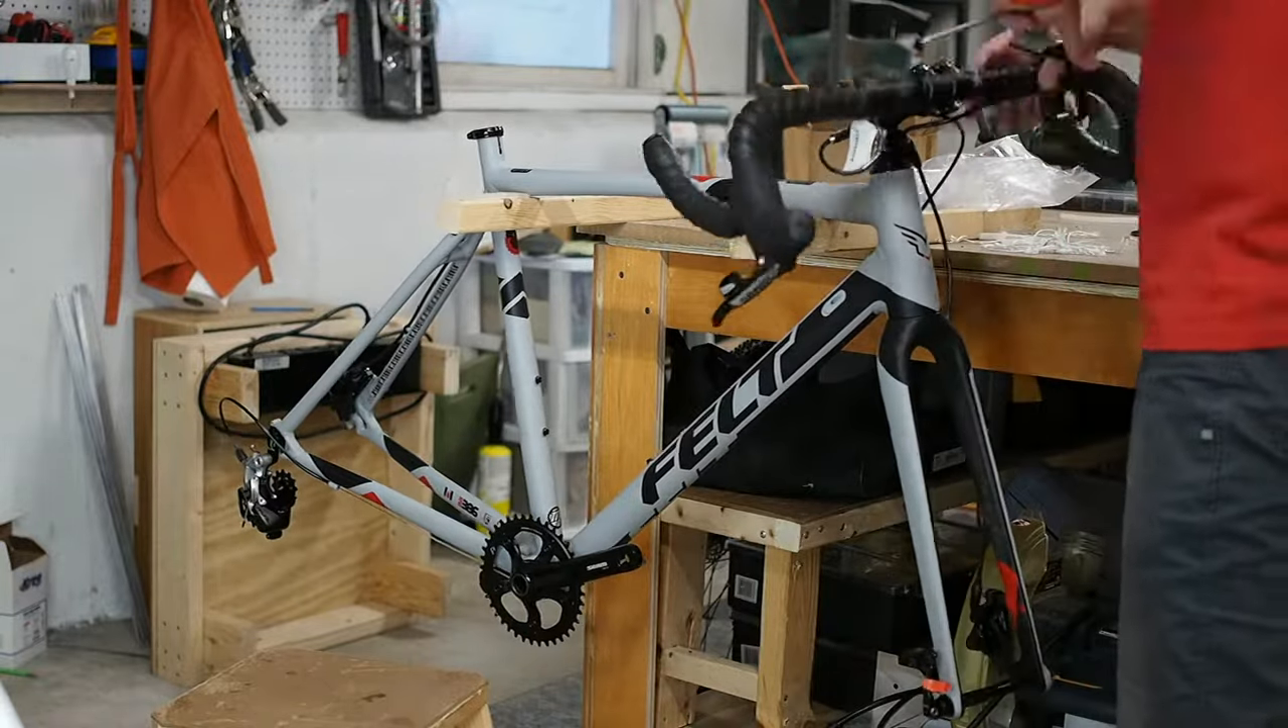So, I don't have the chain on yet.